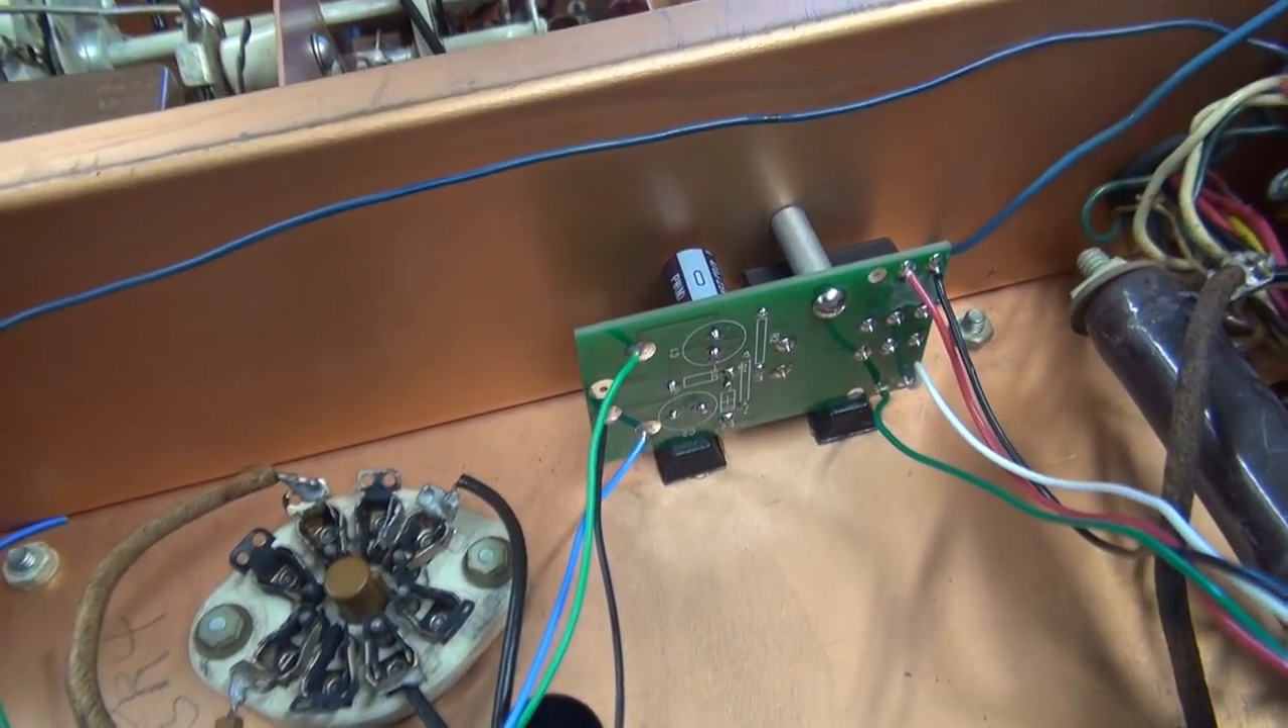Well there is the K1 push to talk module installed in the DX100.